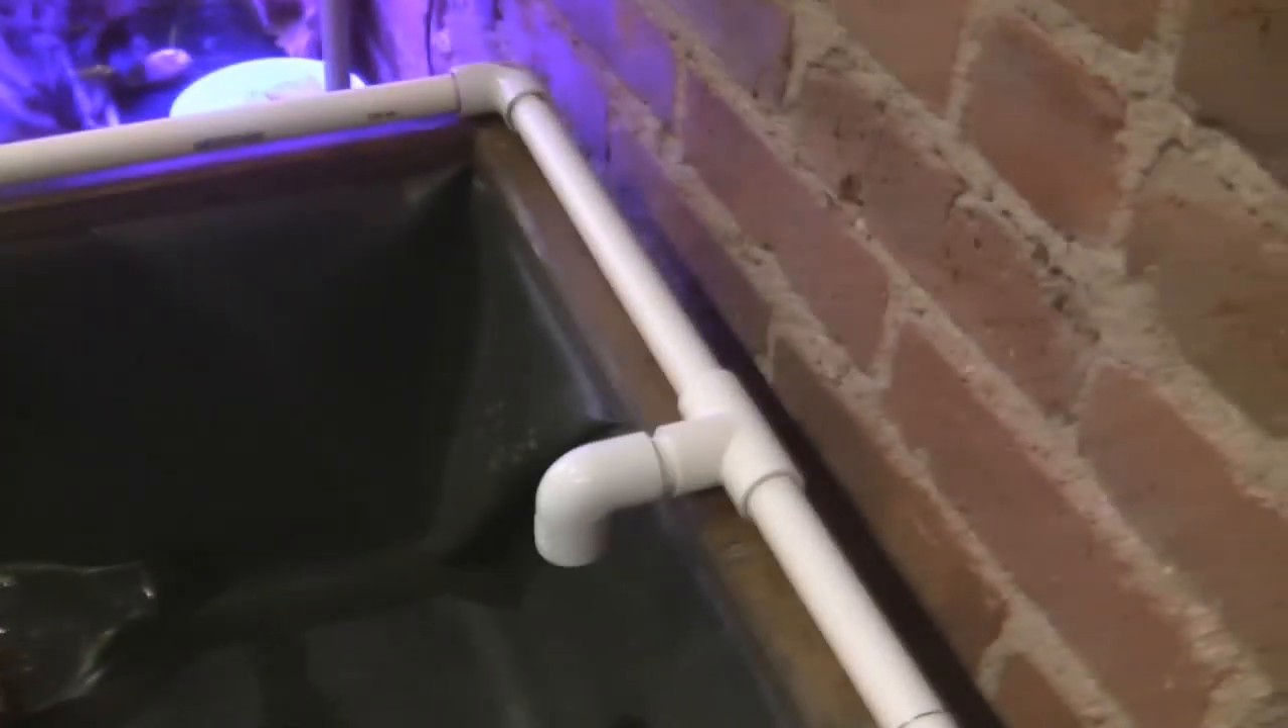I put on some additional elbows here to reduce the sound of the running water.